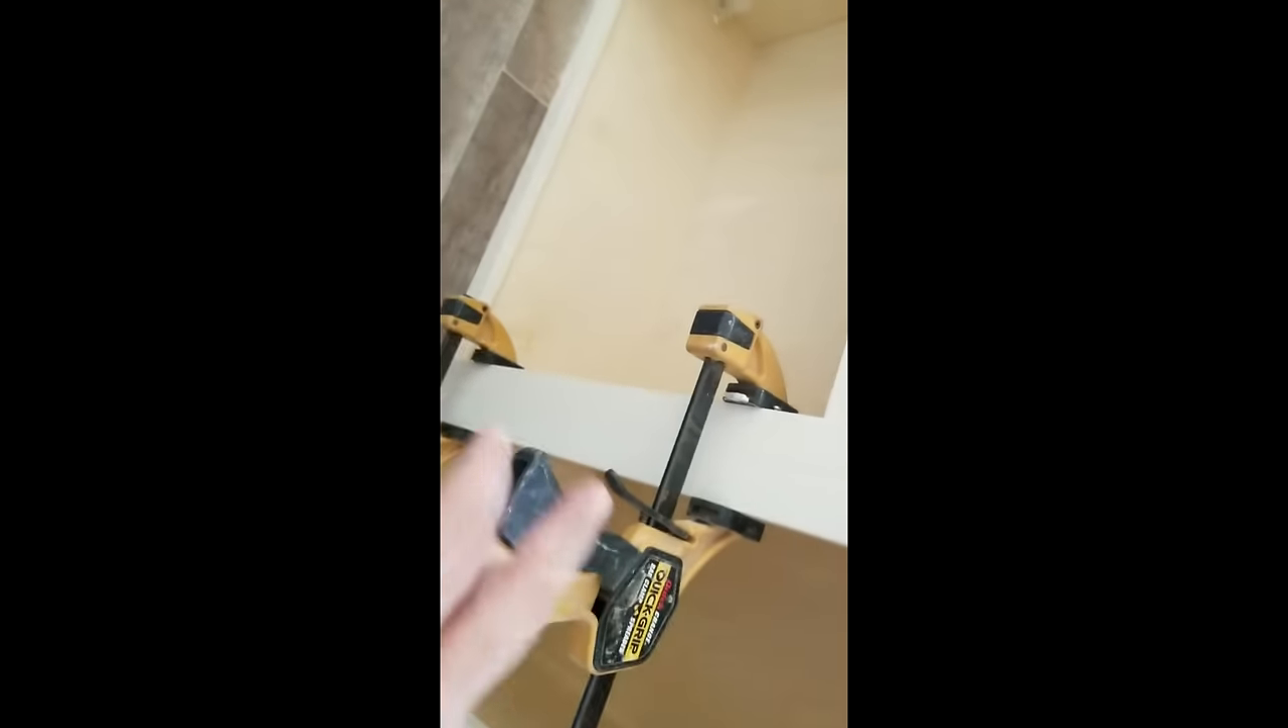All right so here we've got the clamps on and these these clamps will keep it nice and immobile while you pilot your your drill and you're gonna drill a pilot hole.